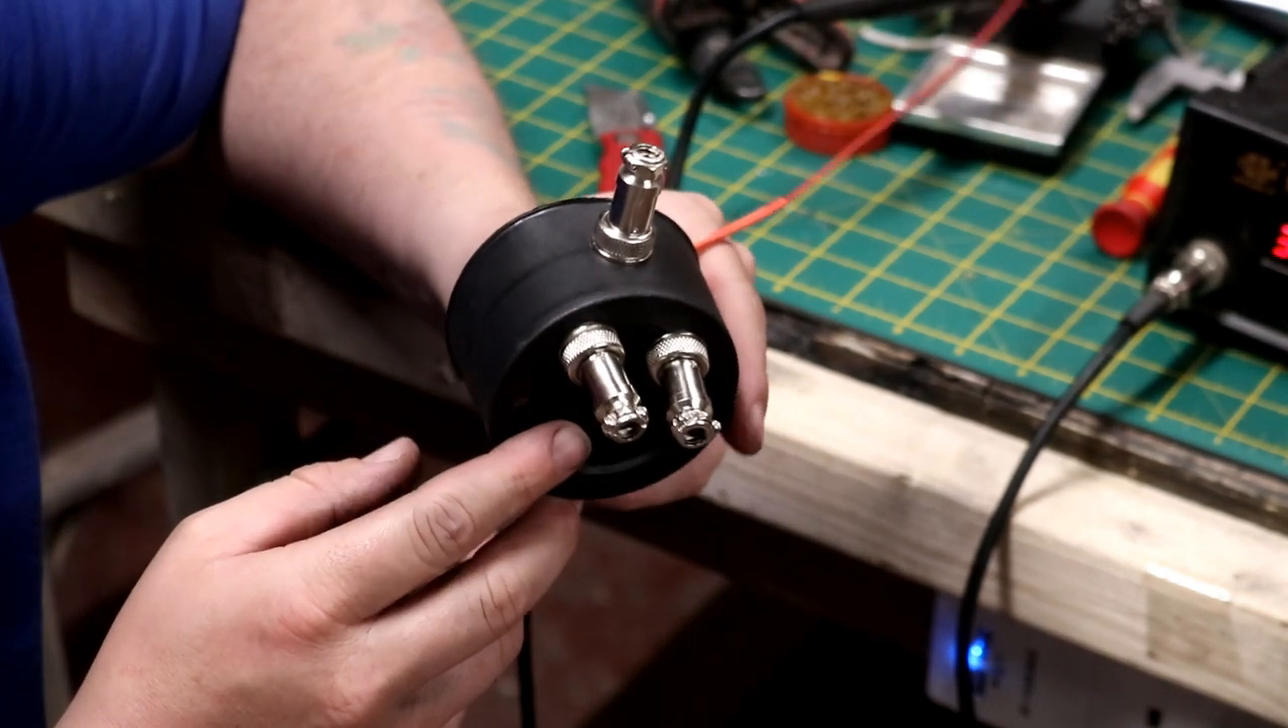So I've added some aviation plugs.